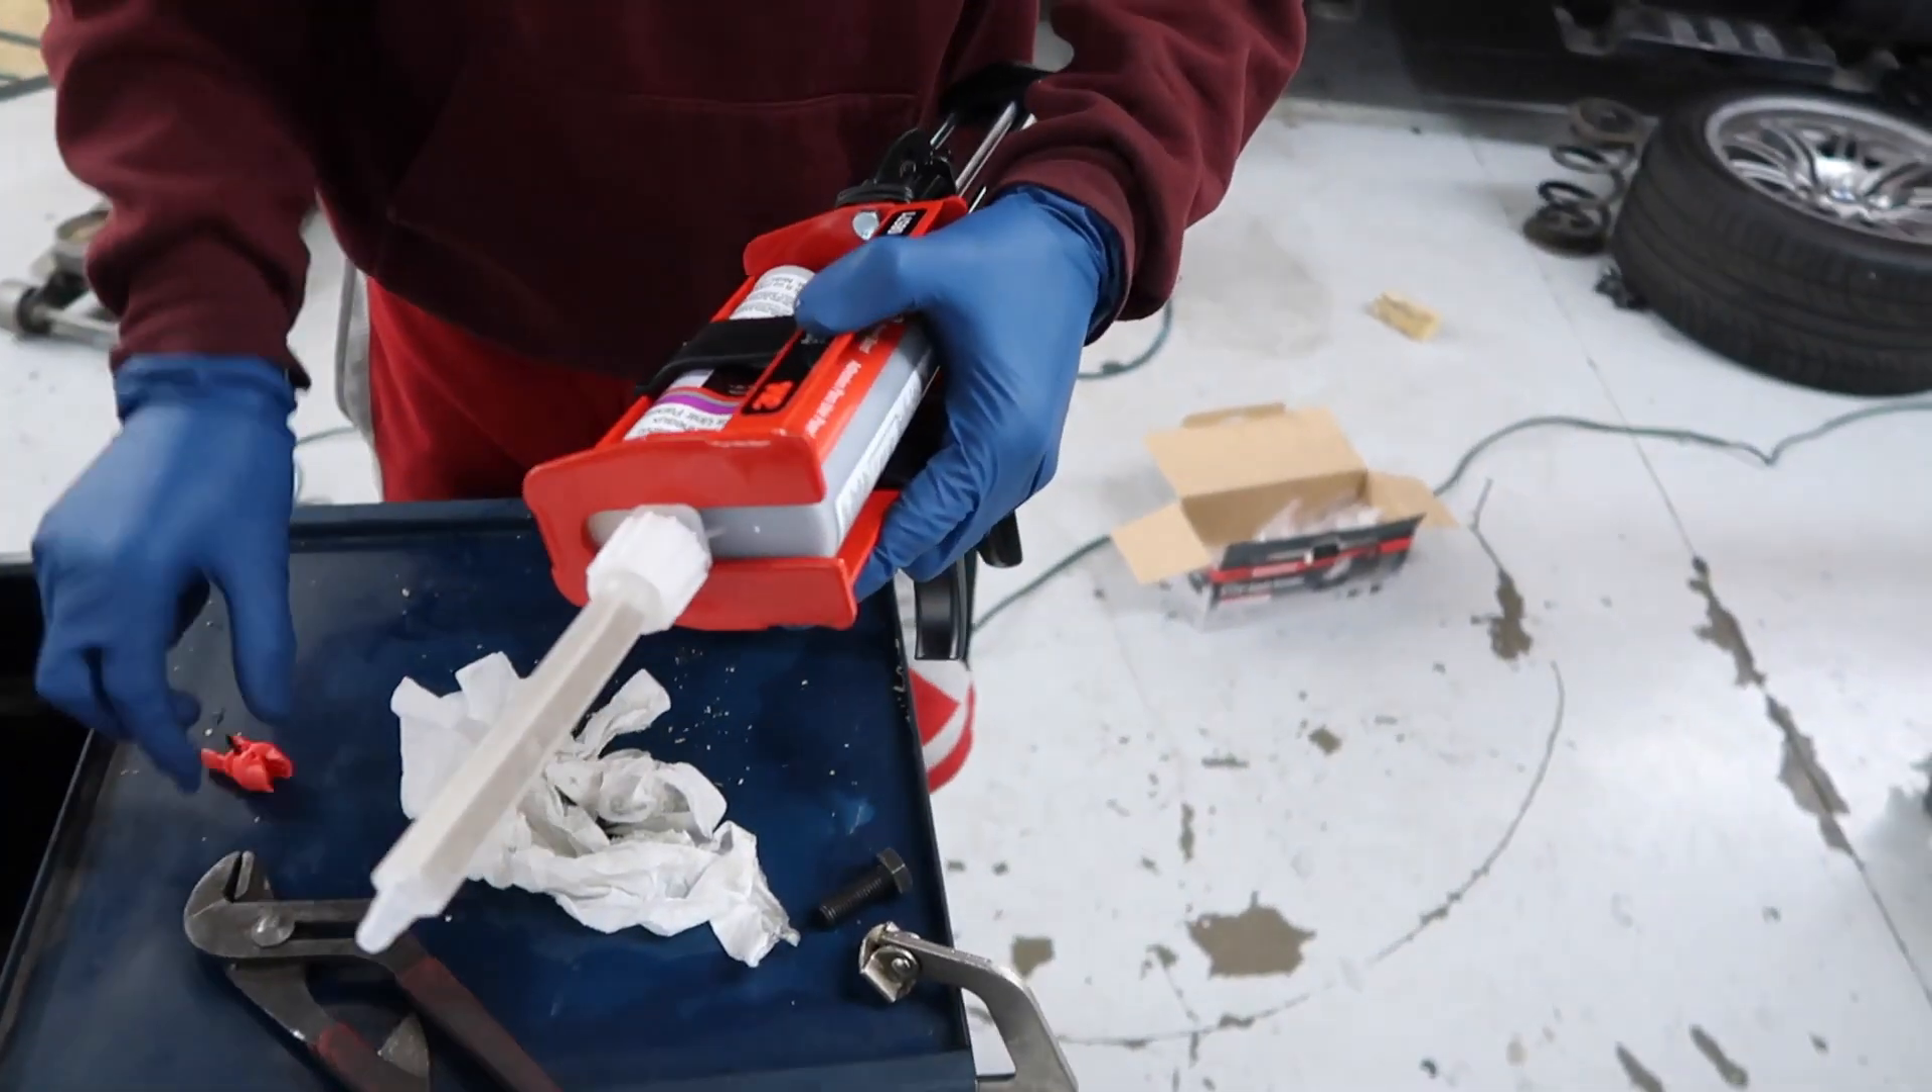All right, so I went ahead and removed this little red cap thing that was in there to prevent the epoxy from coming out.